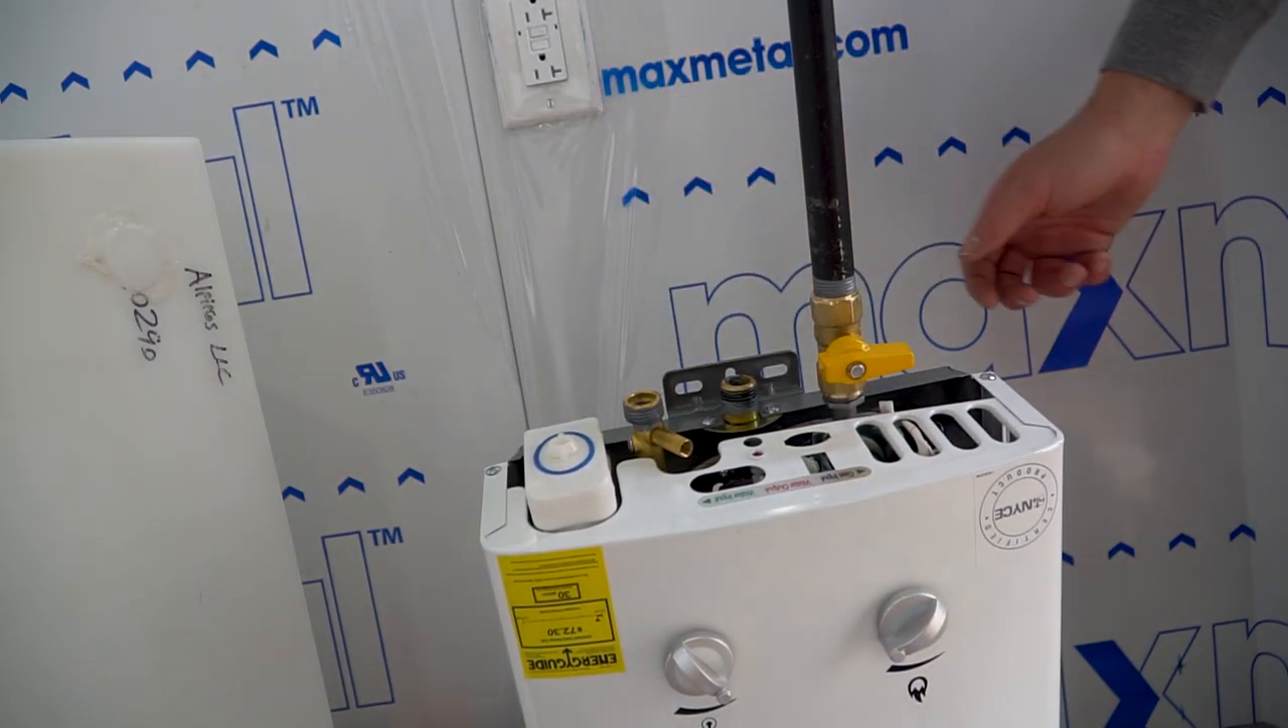Okay, so we've got the gas pipe connected.